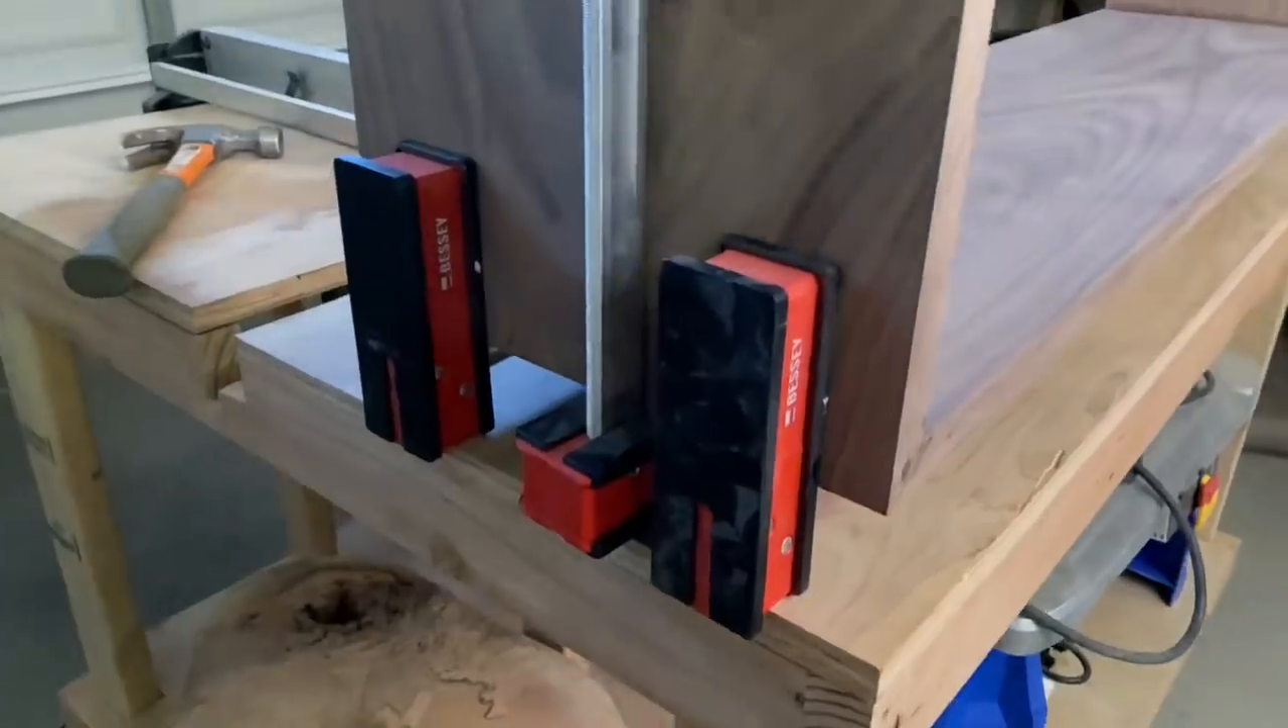Now the clamps are all set. This is how it should look like.